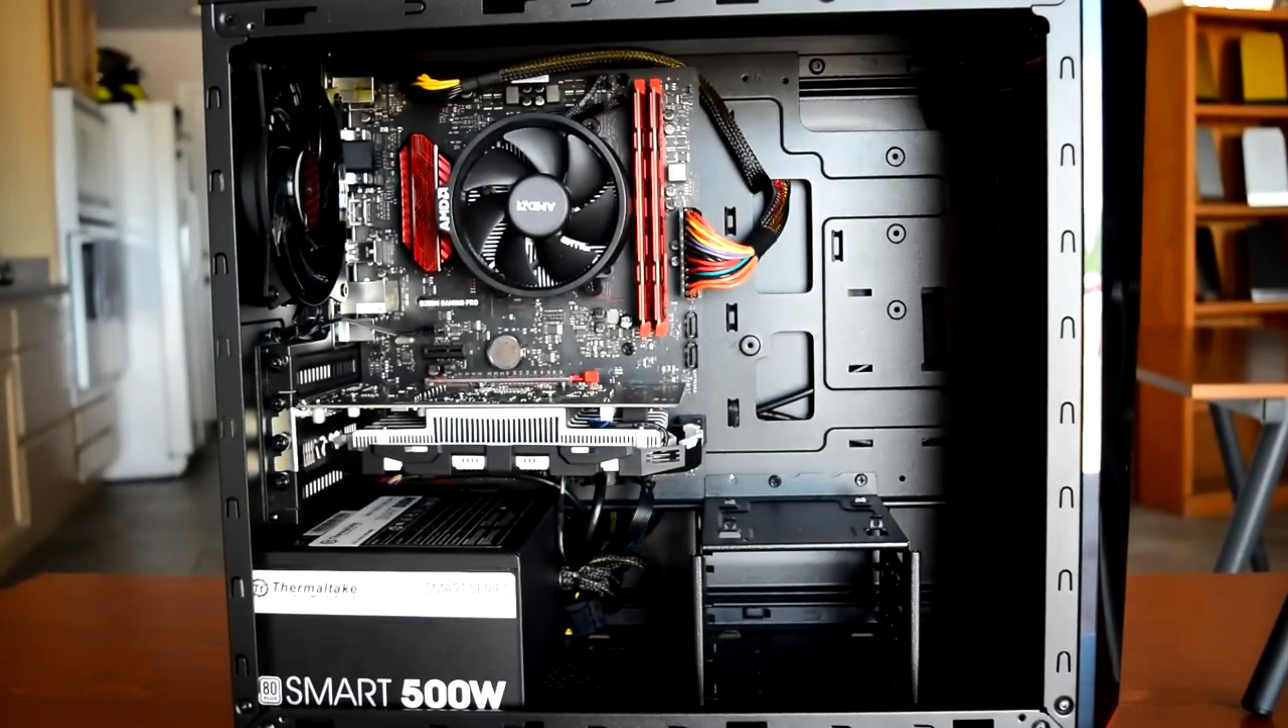With the CPU installed and the cooler in place, Little Red was finally ready to go.